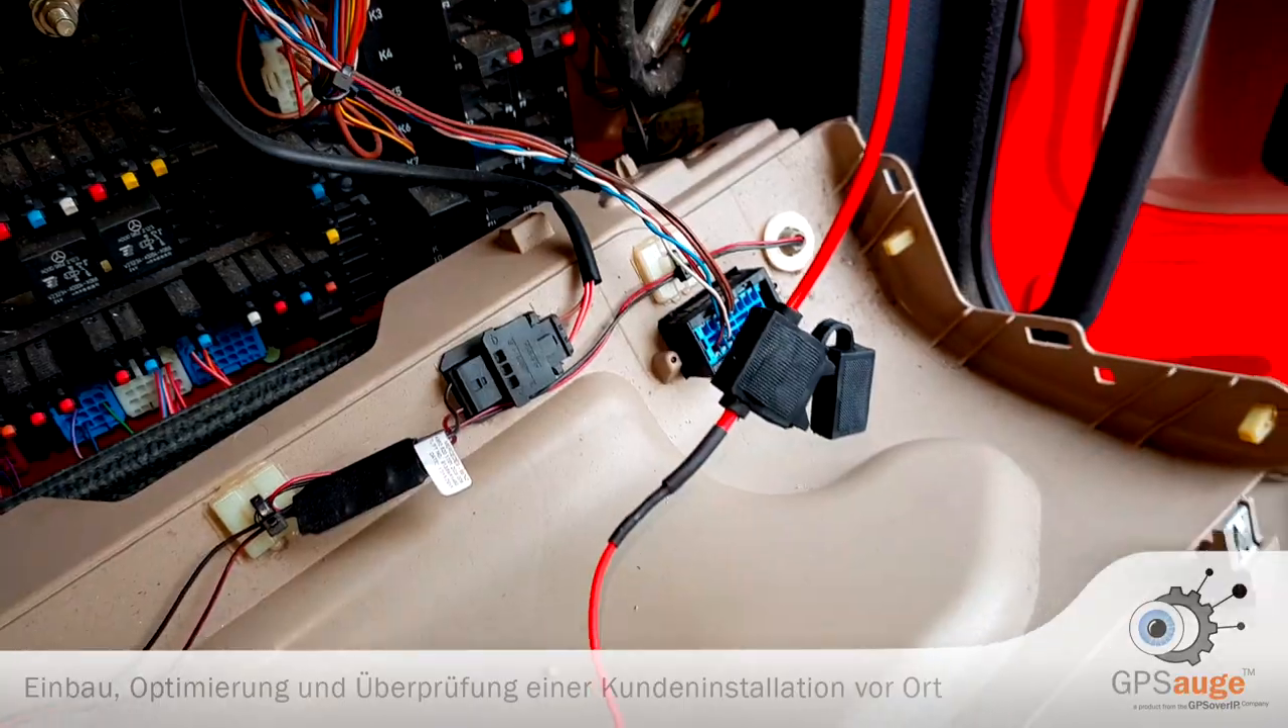Wie hier auch schon zu sehen ist, haben wir schon das Plus-Kabel installiert mitsamt Sicherungshalter.